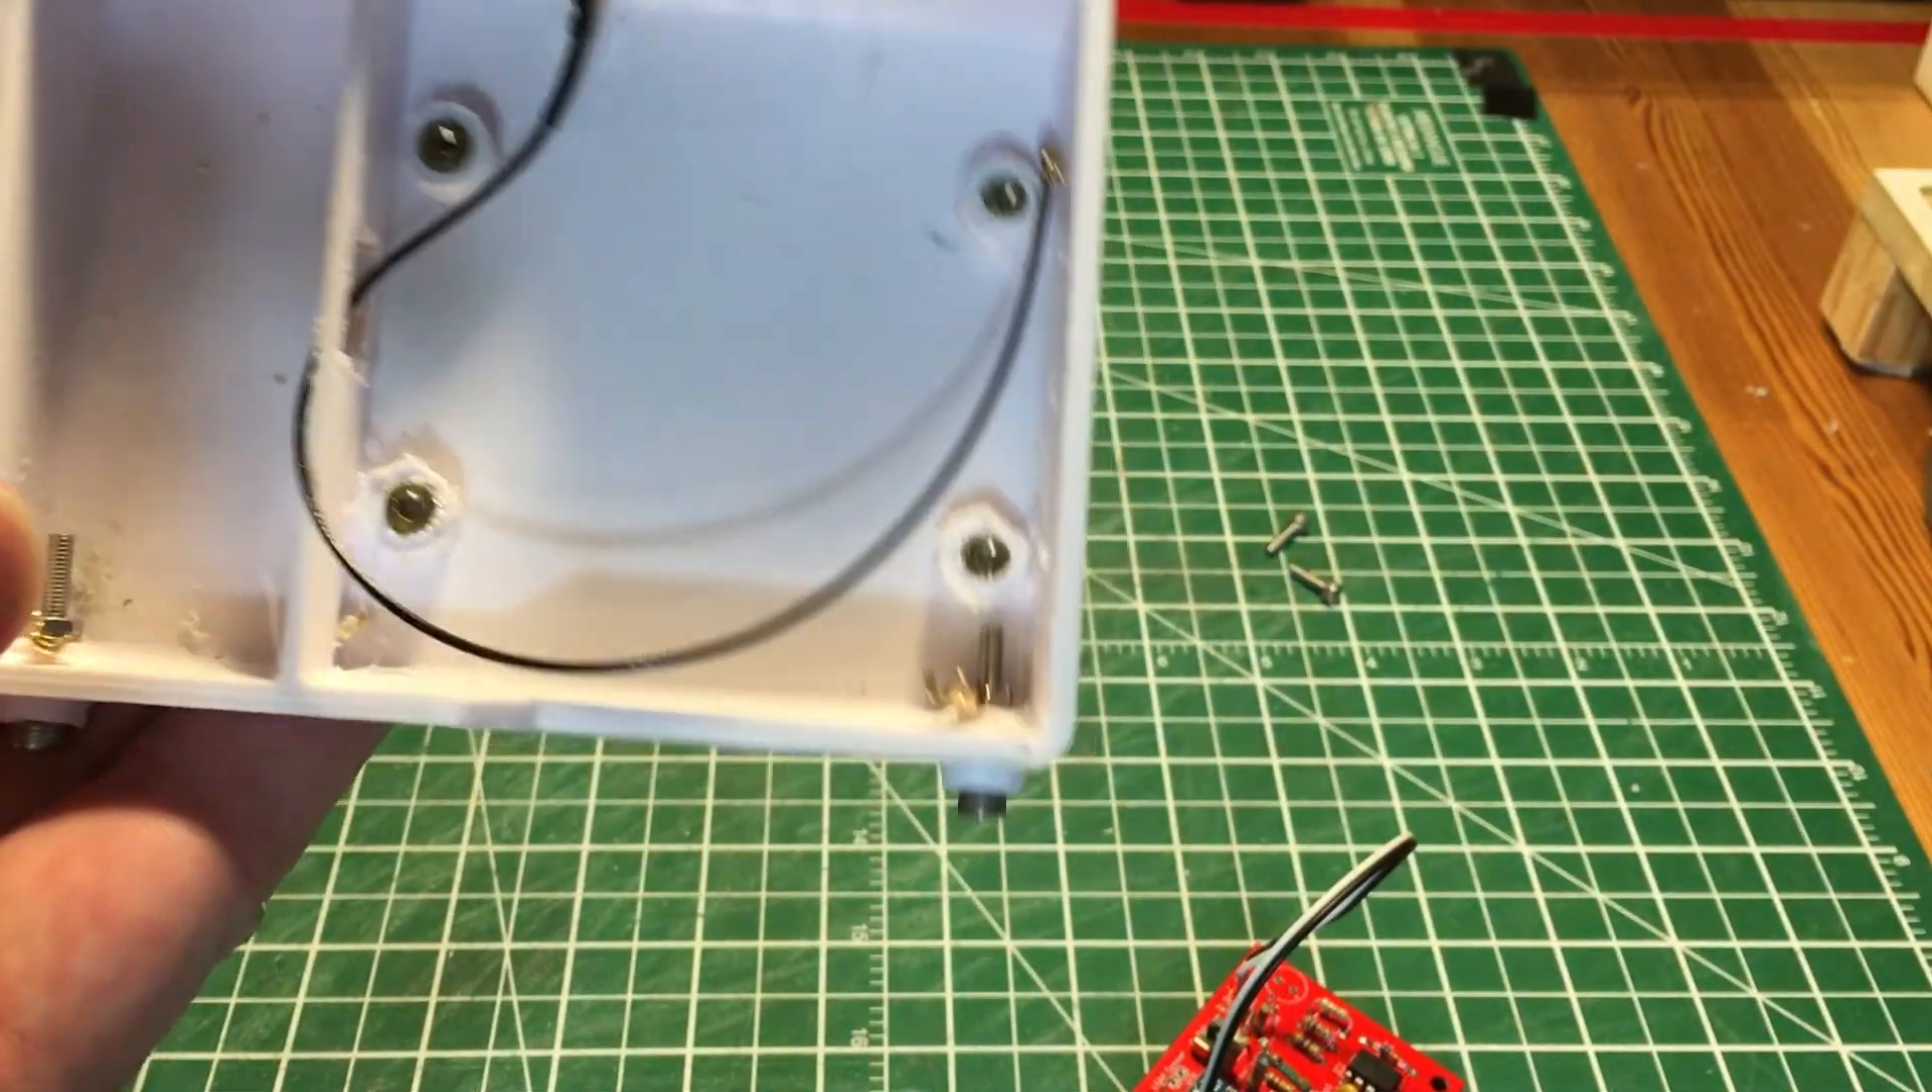I added four threaded inserts where I will screw the board while the build process is going on.